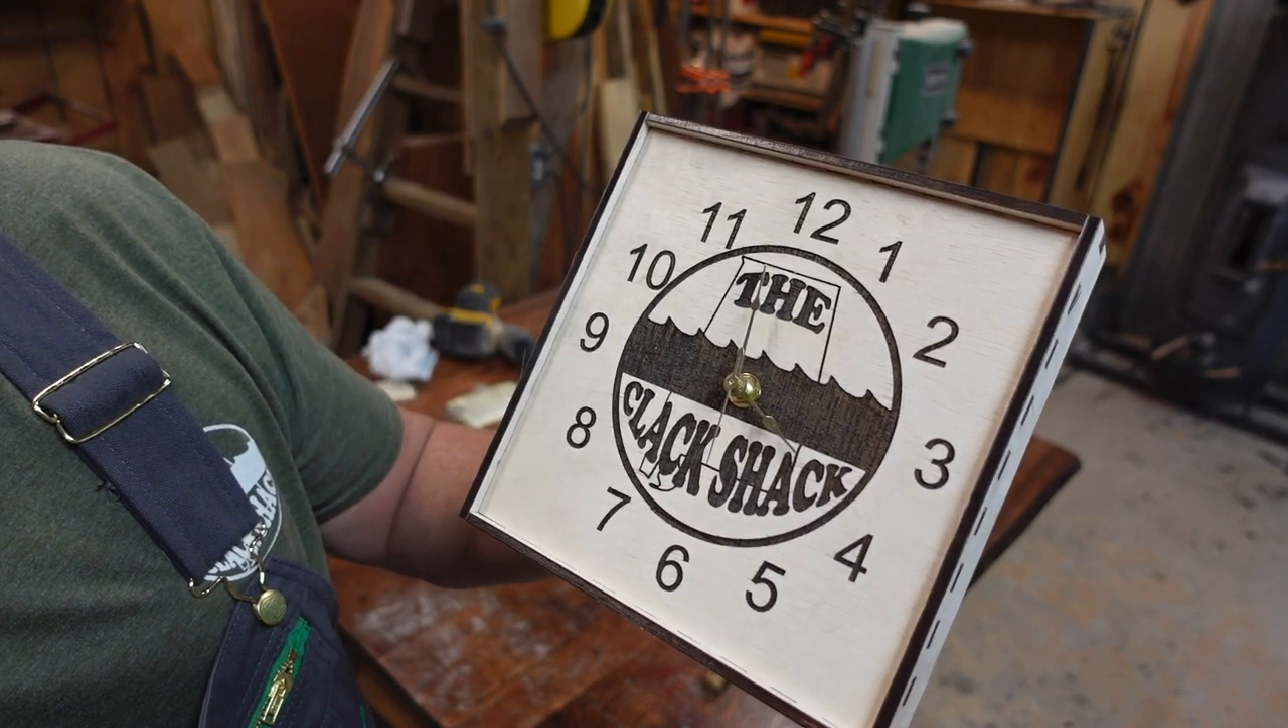So now I've got my little clock put together.